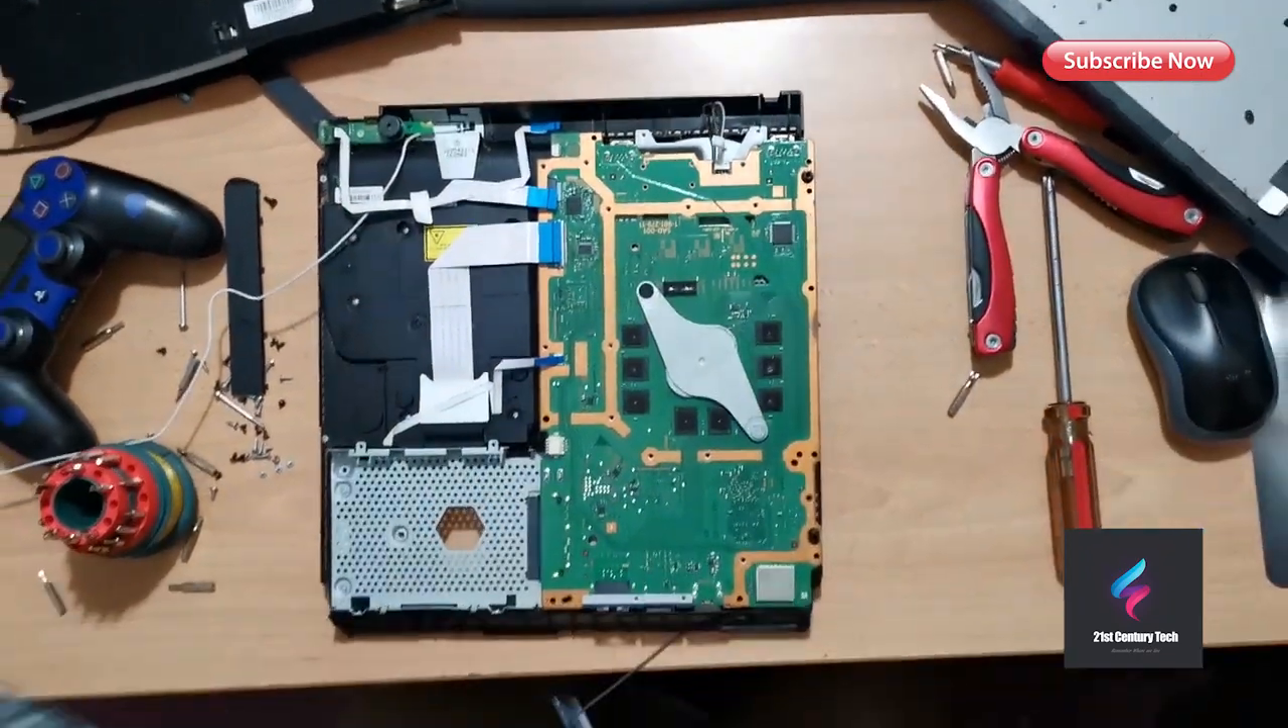So I can simply lift the metal plate now you can see the main board.